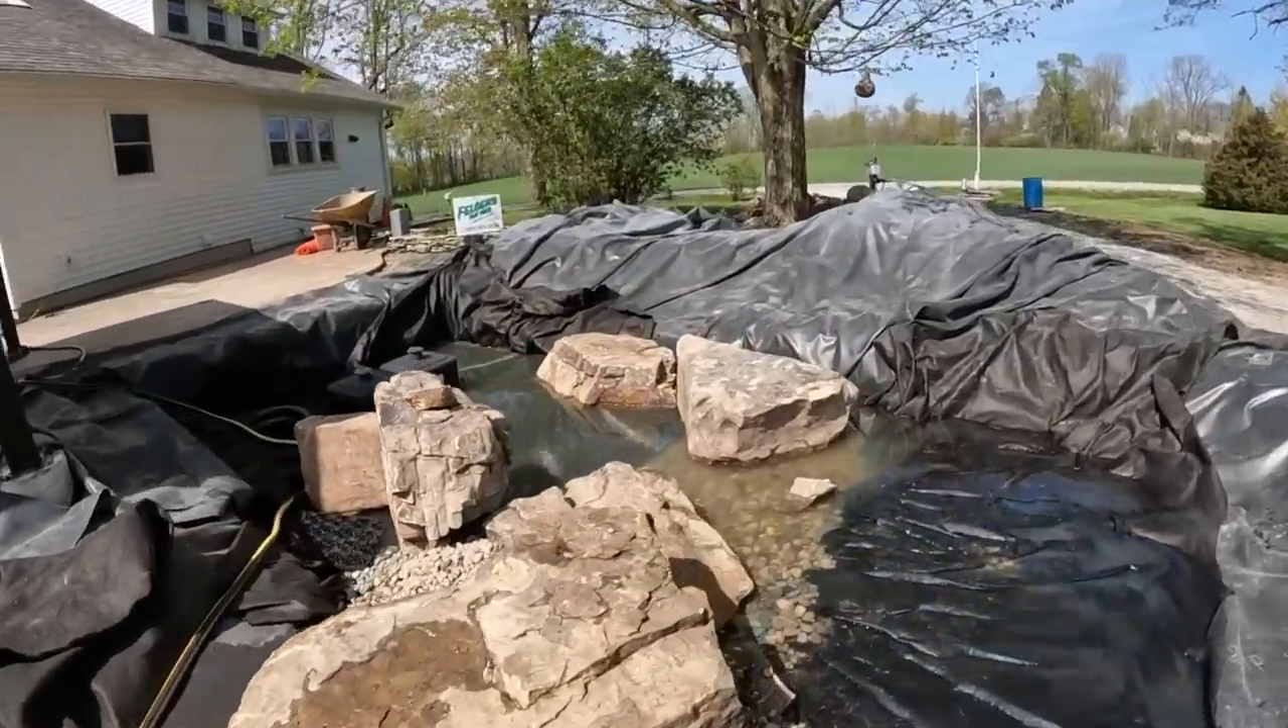And then the other part that I'm super happy with is we got the intake bay roughed in. We started to set a handful of stones in through here.